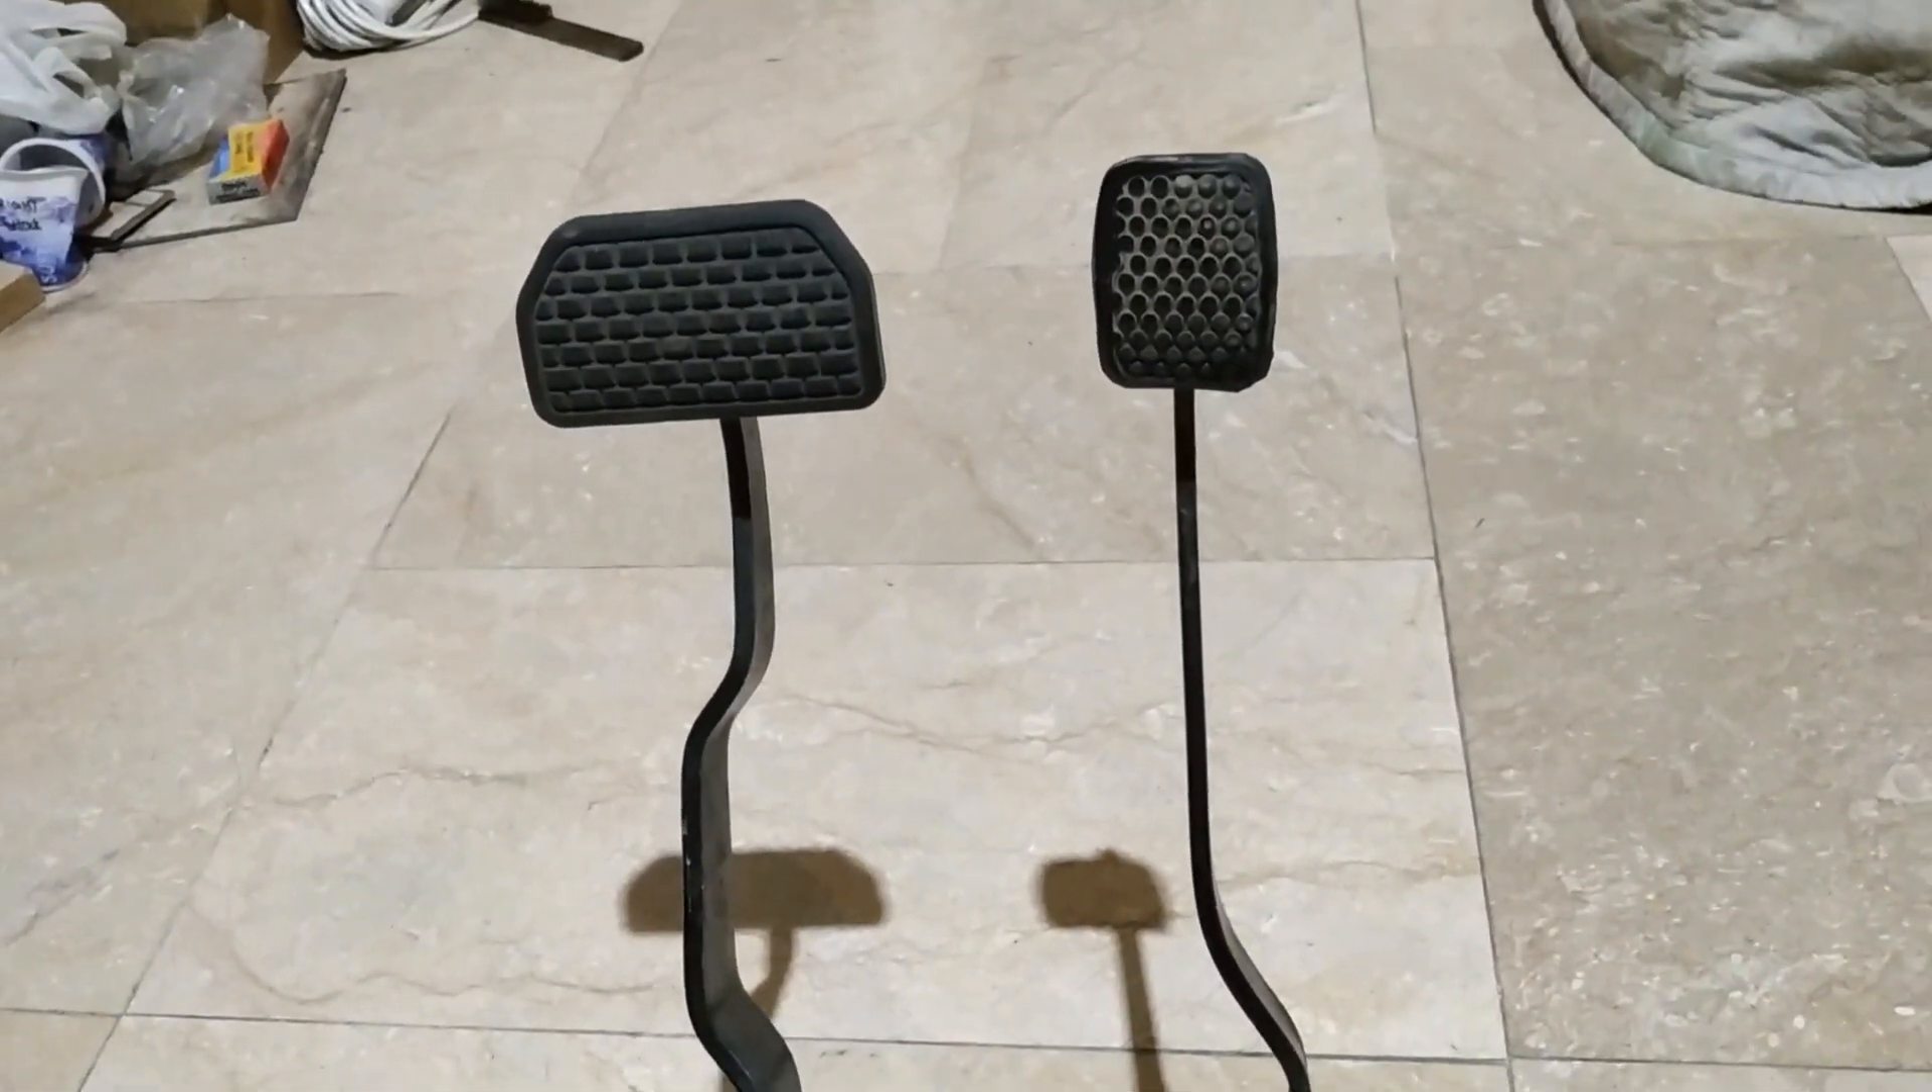The clutch pedal is removed. The clutch pedal is removed. And the brake pedal is removed.